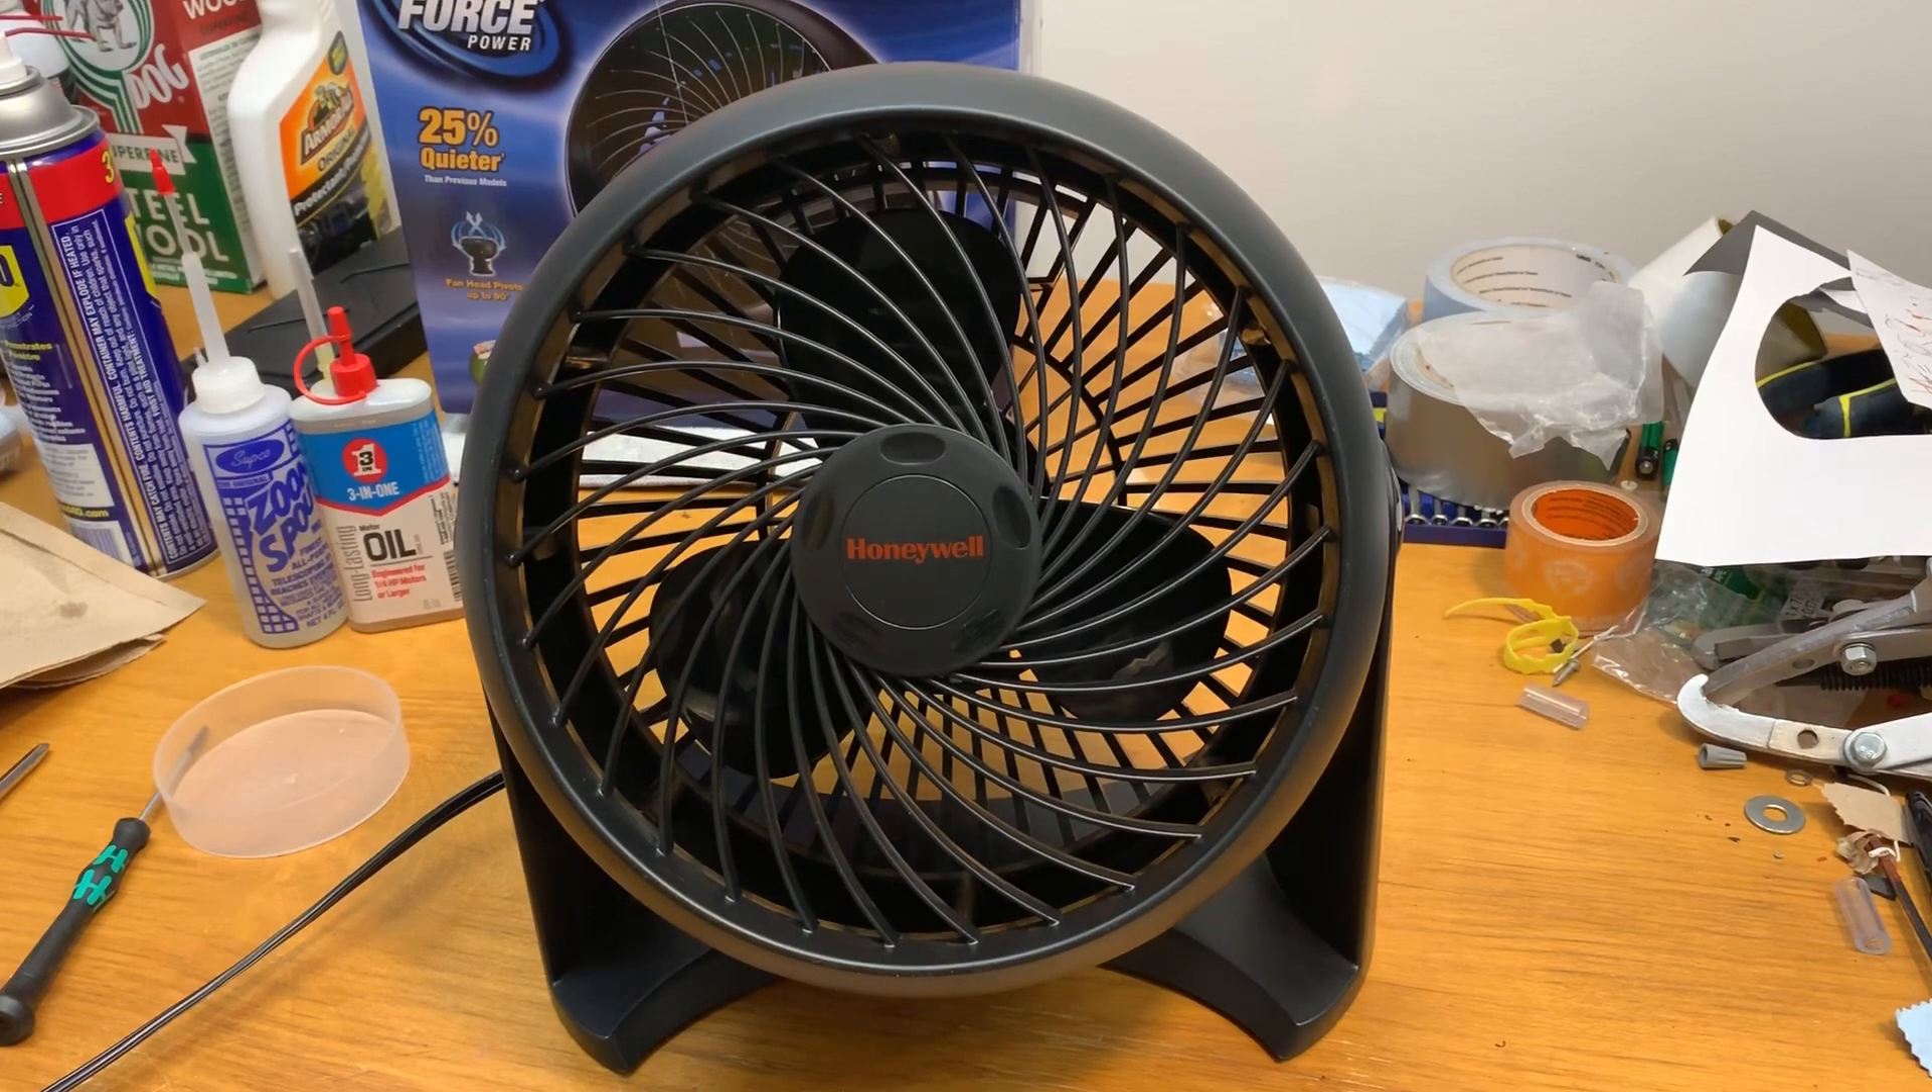With the fan all back together, it should be good to go again.